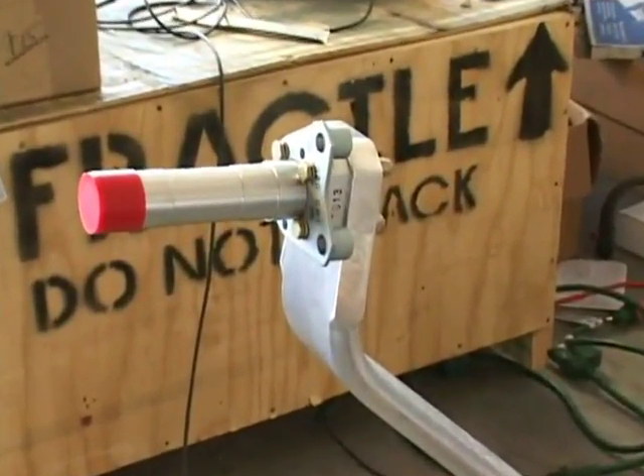And here is the axle assembled.